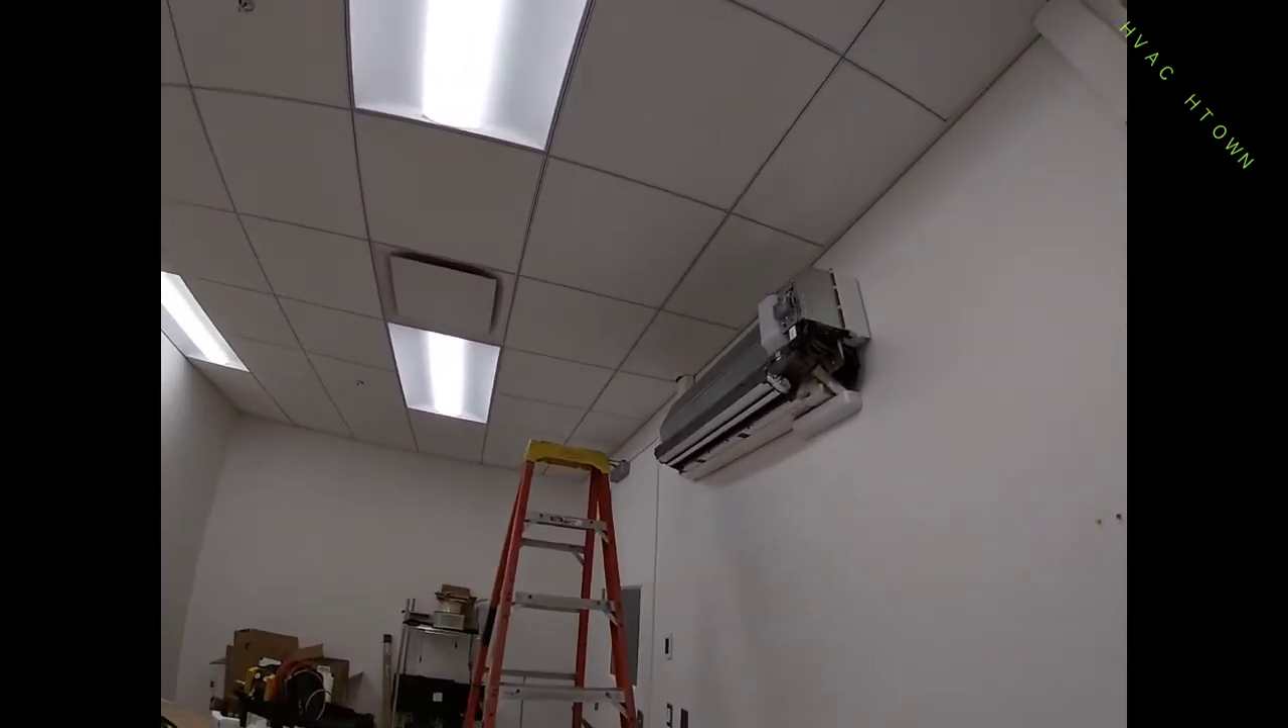Uh I got the cover still off because I'm waiting for the uh electrician over here to come and uh do his electrical so I can put the covers back on for him.